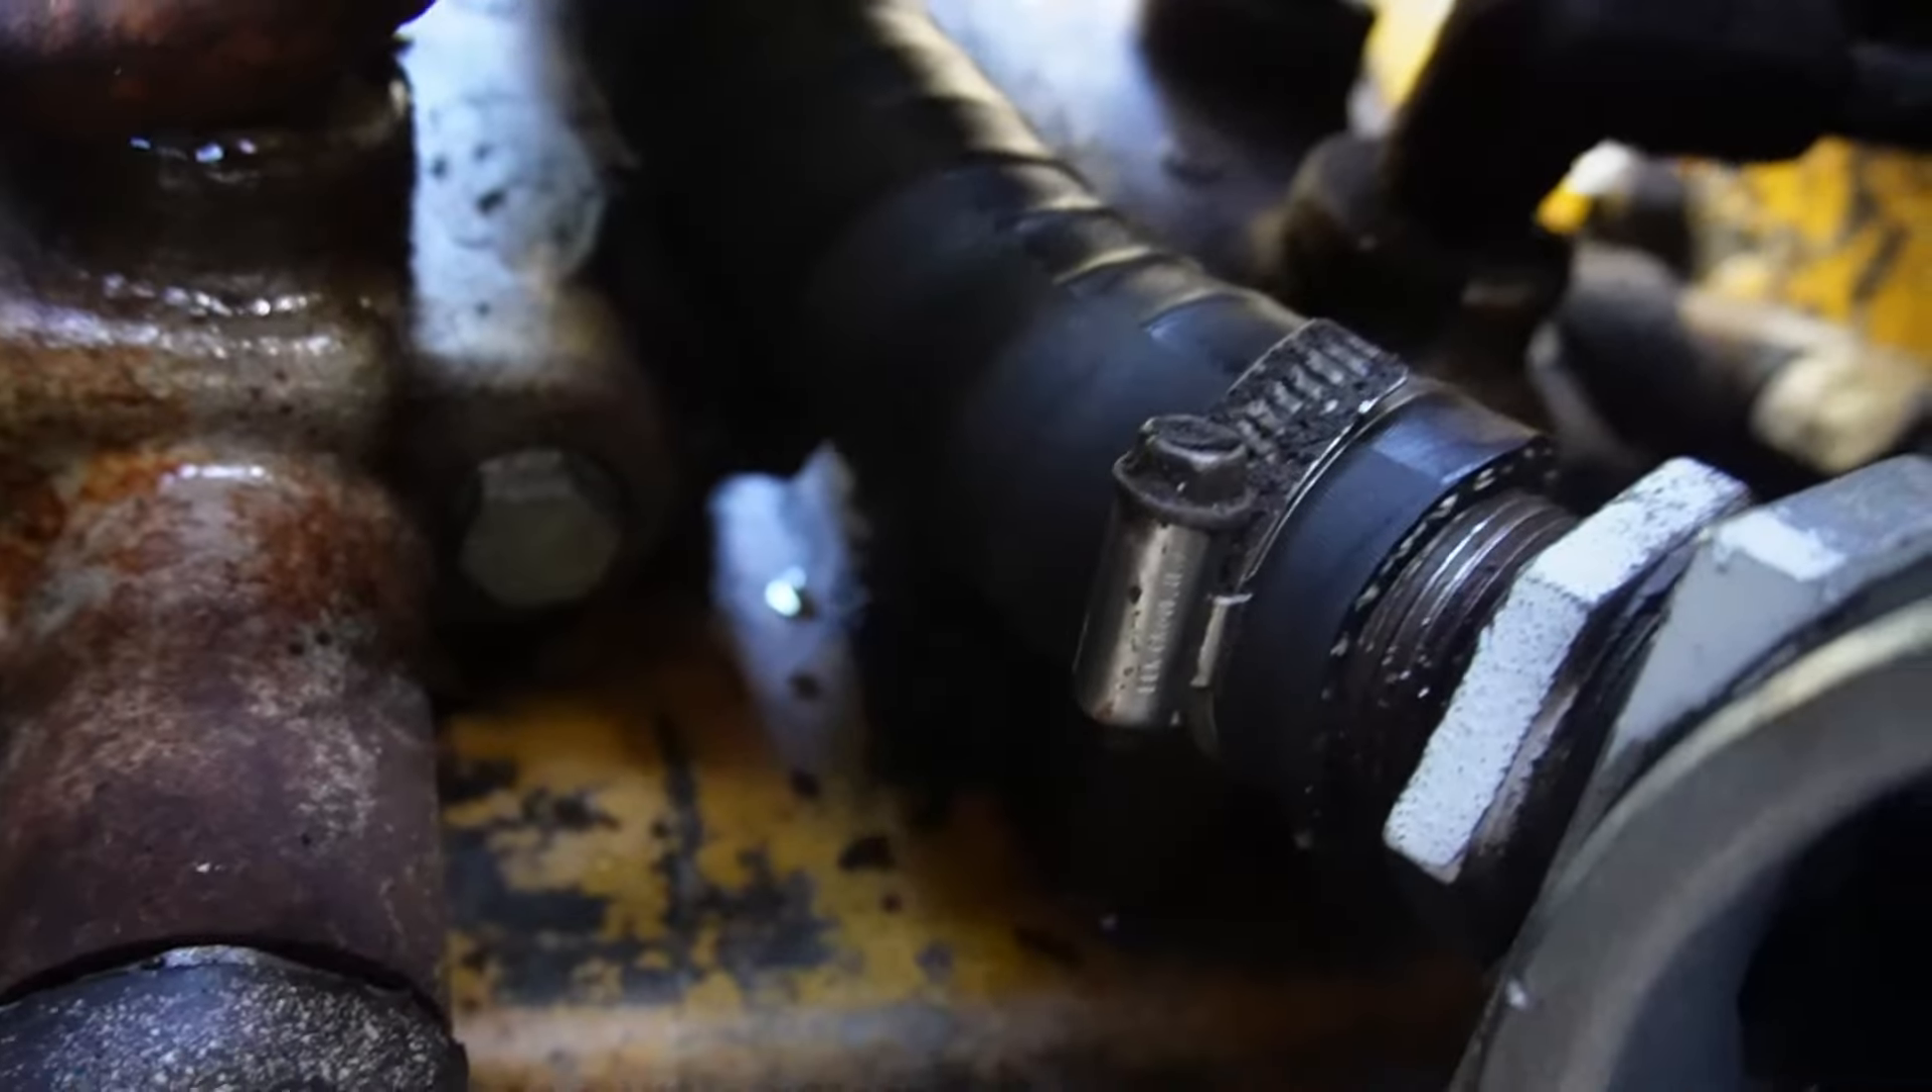I got that hose on there.